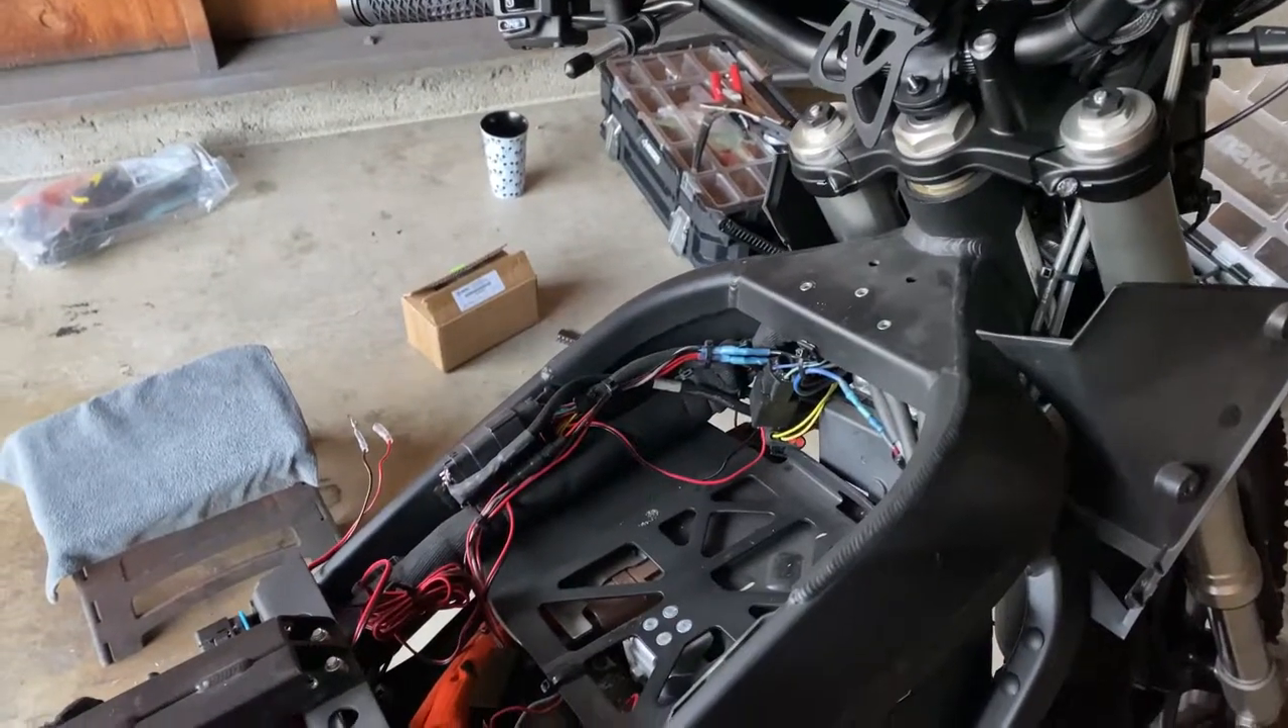The tank is off so now the tank is removed.